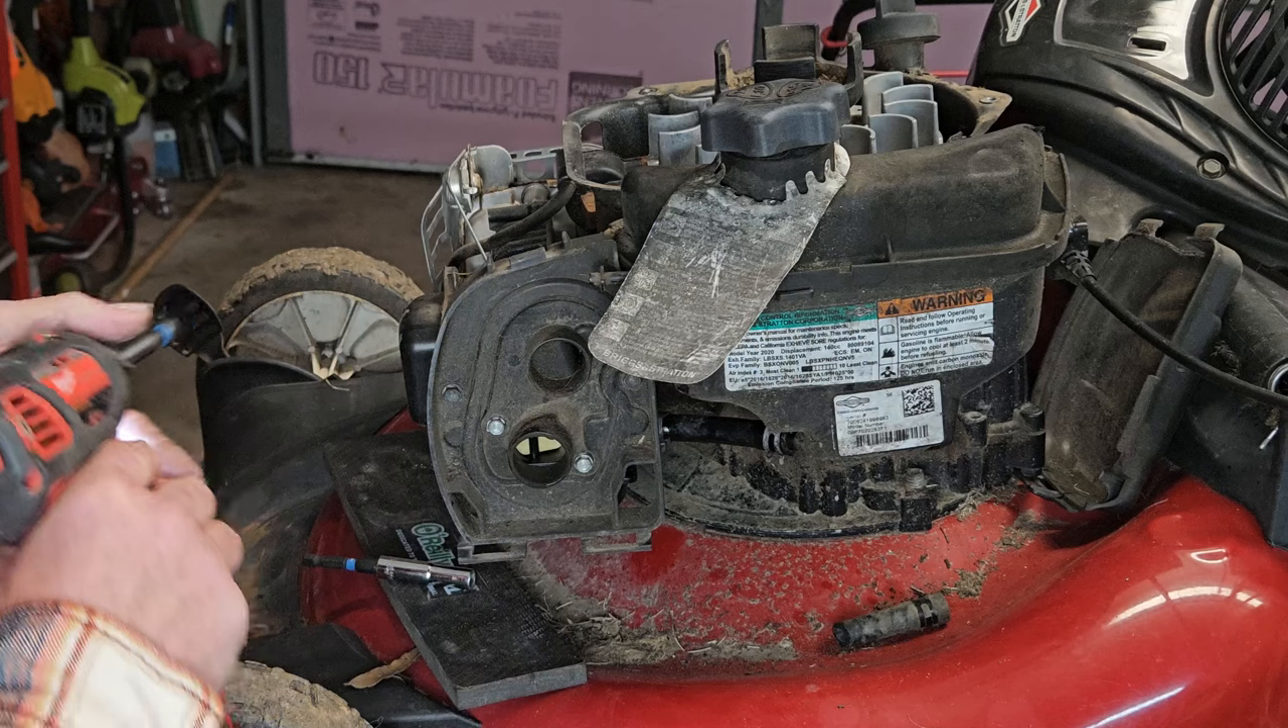She still needs an air filter. I don't have one of those.